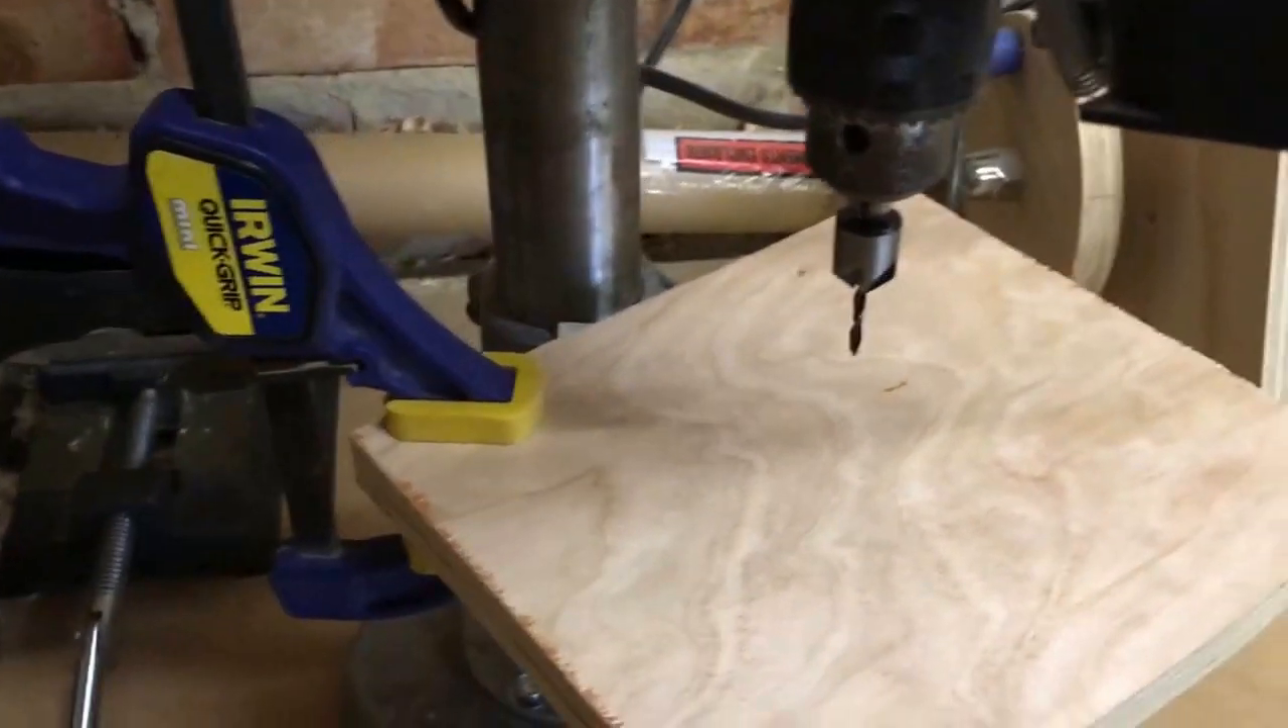I've got a sacrificial bit of wood clamped to the table of the drill press just so I don't drill into the drill press table.